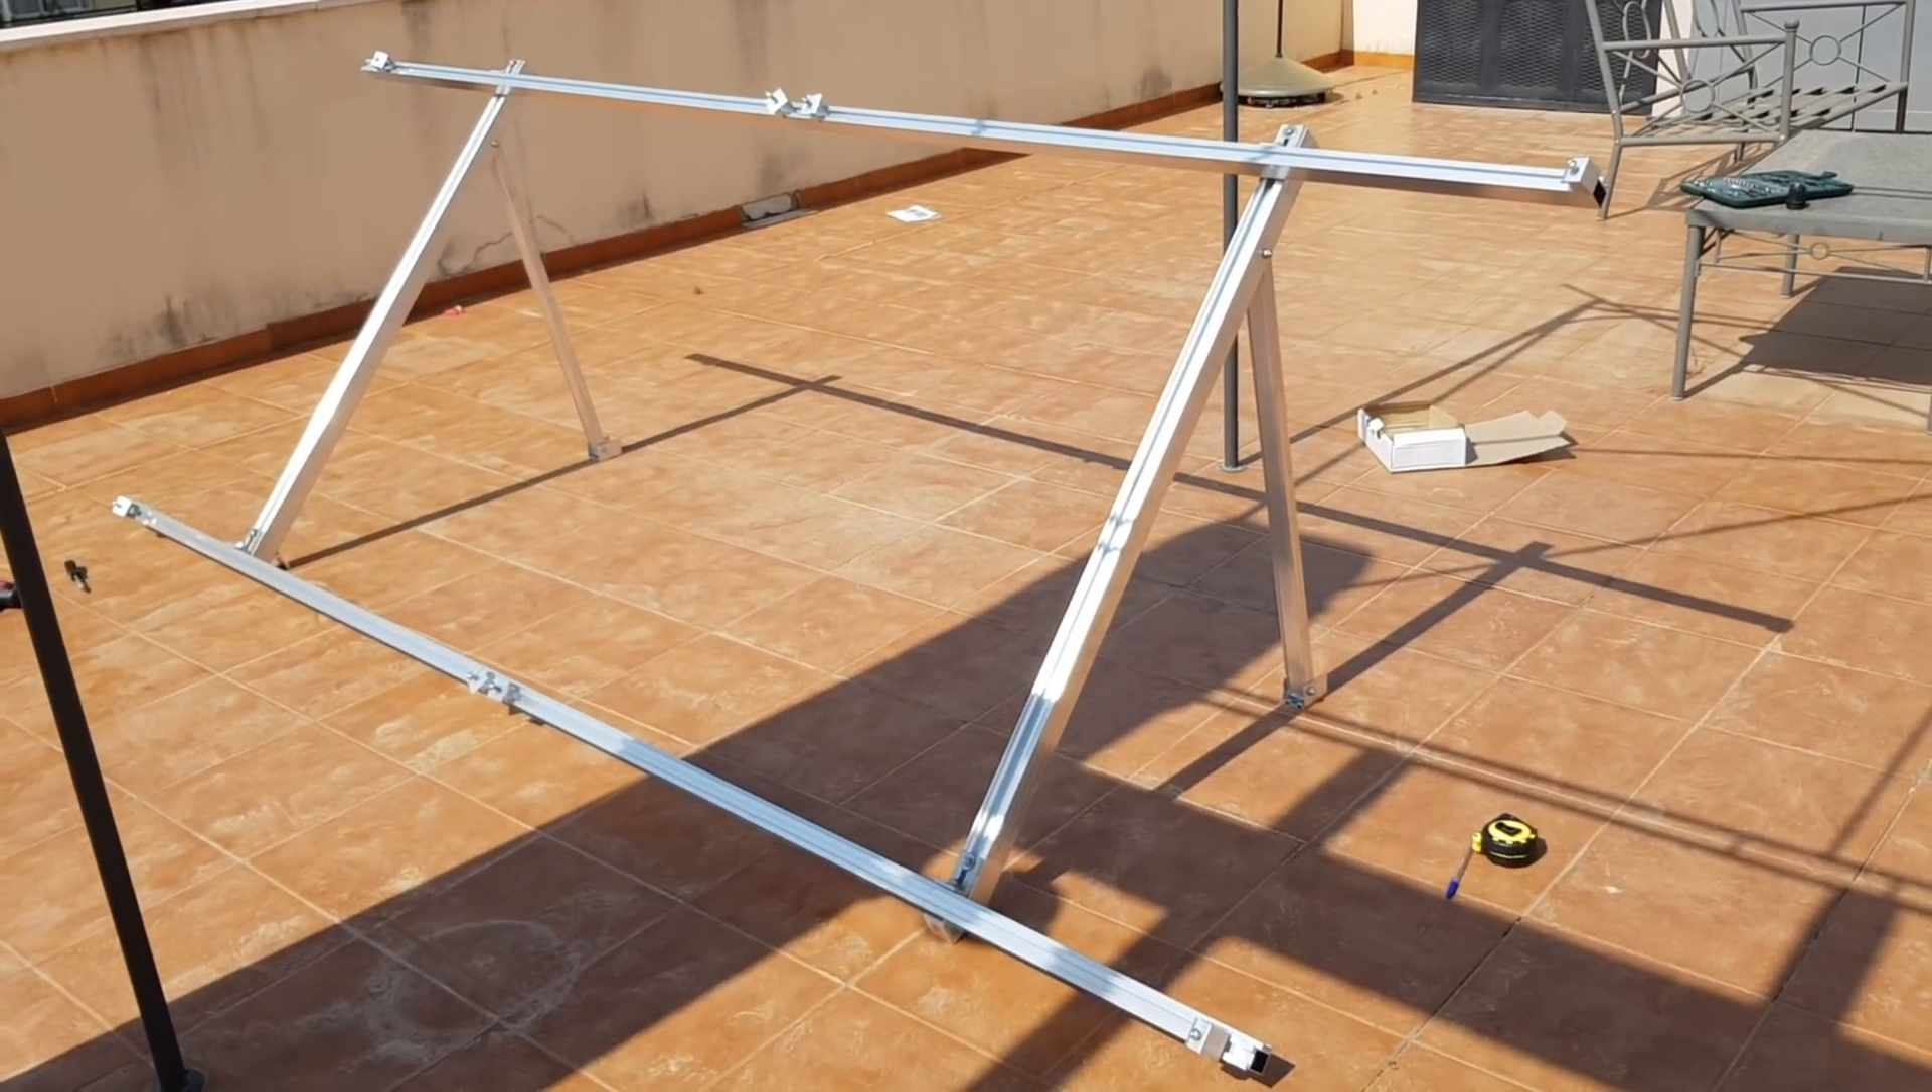Me ha costado apenas 10-15 minutos montar la estructura ya está montada.